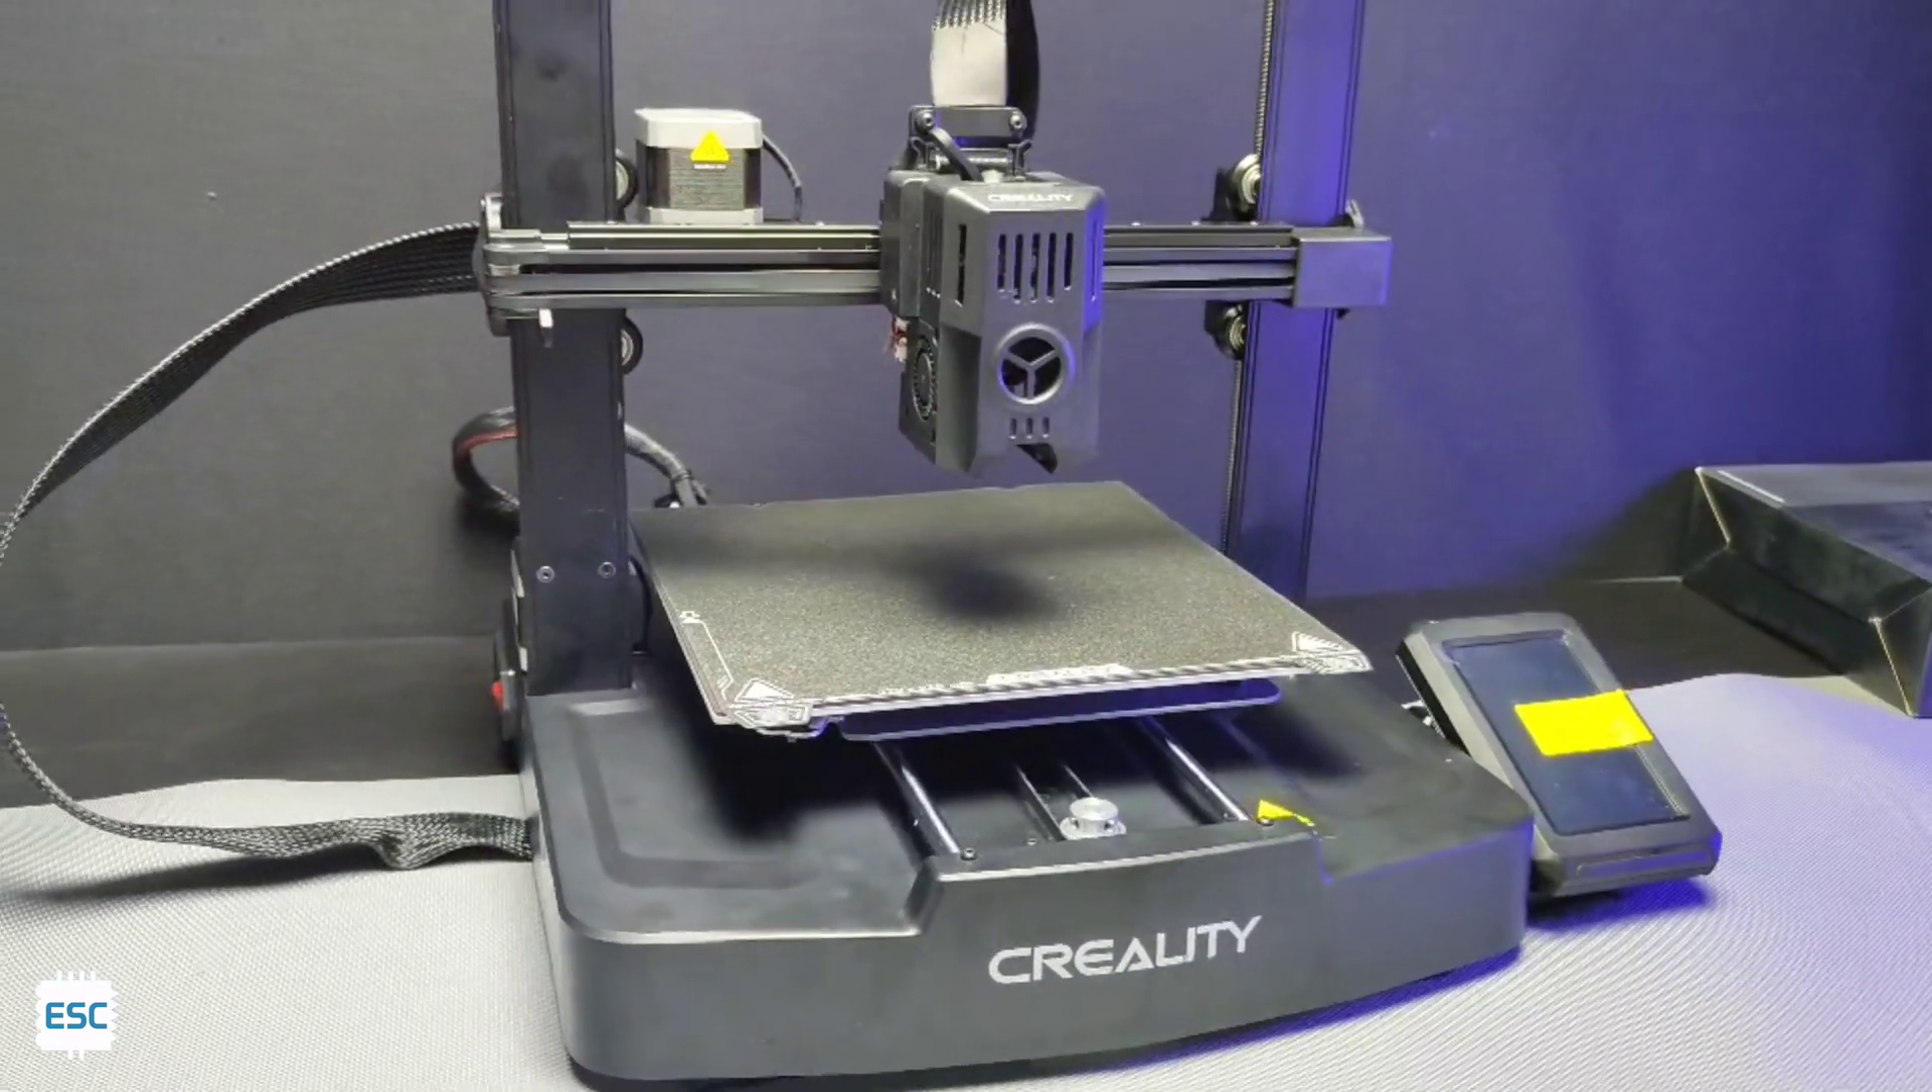Now our printer assembly has been completed and it took only 10 minutes for me.